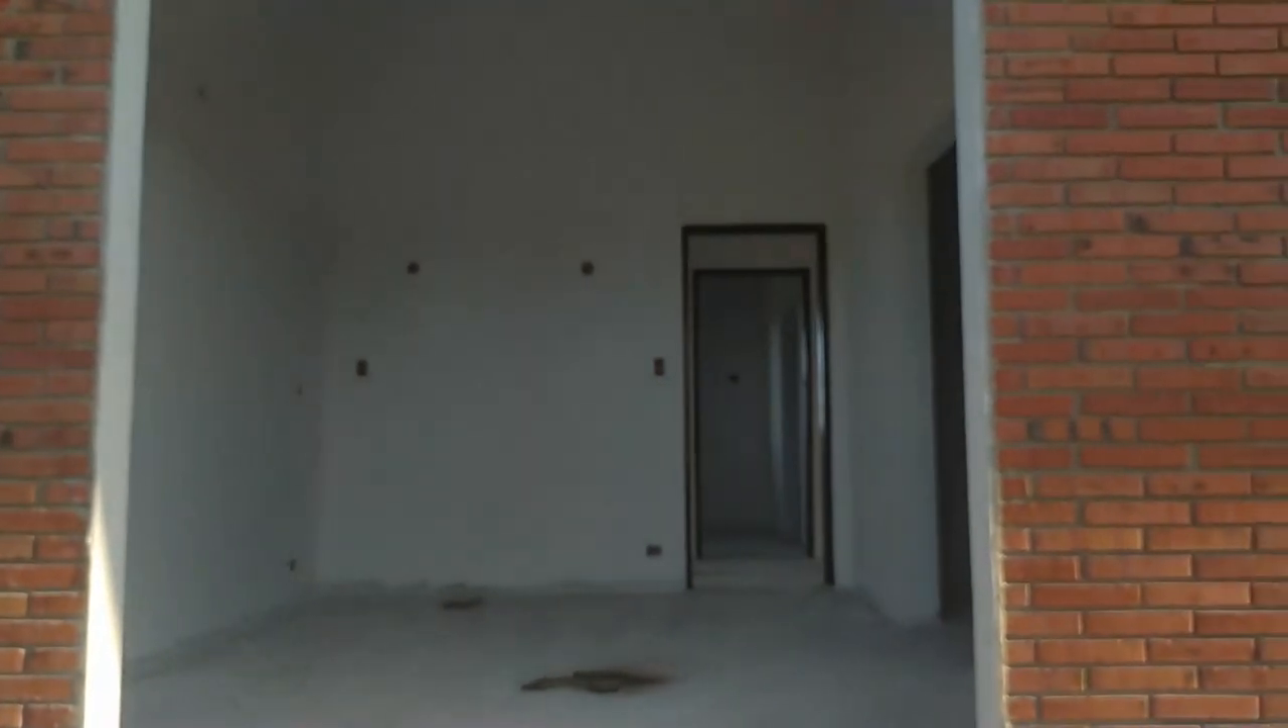So, da kann man nochmal kurz reinschauen in das Zimmer, weil ich noch die Fenster noch nicht drin habe.